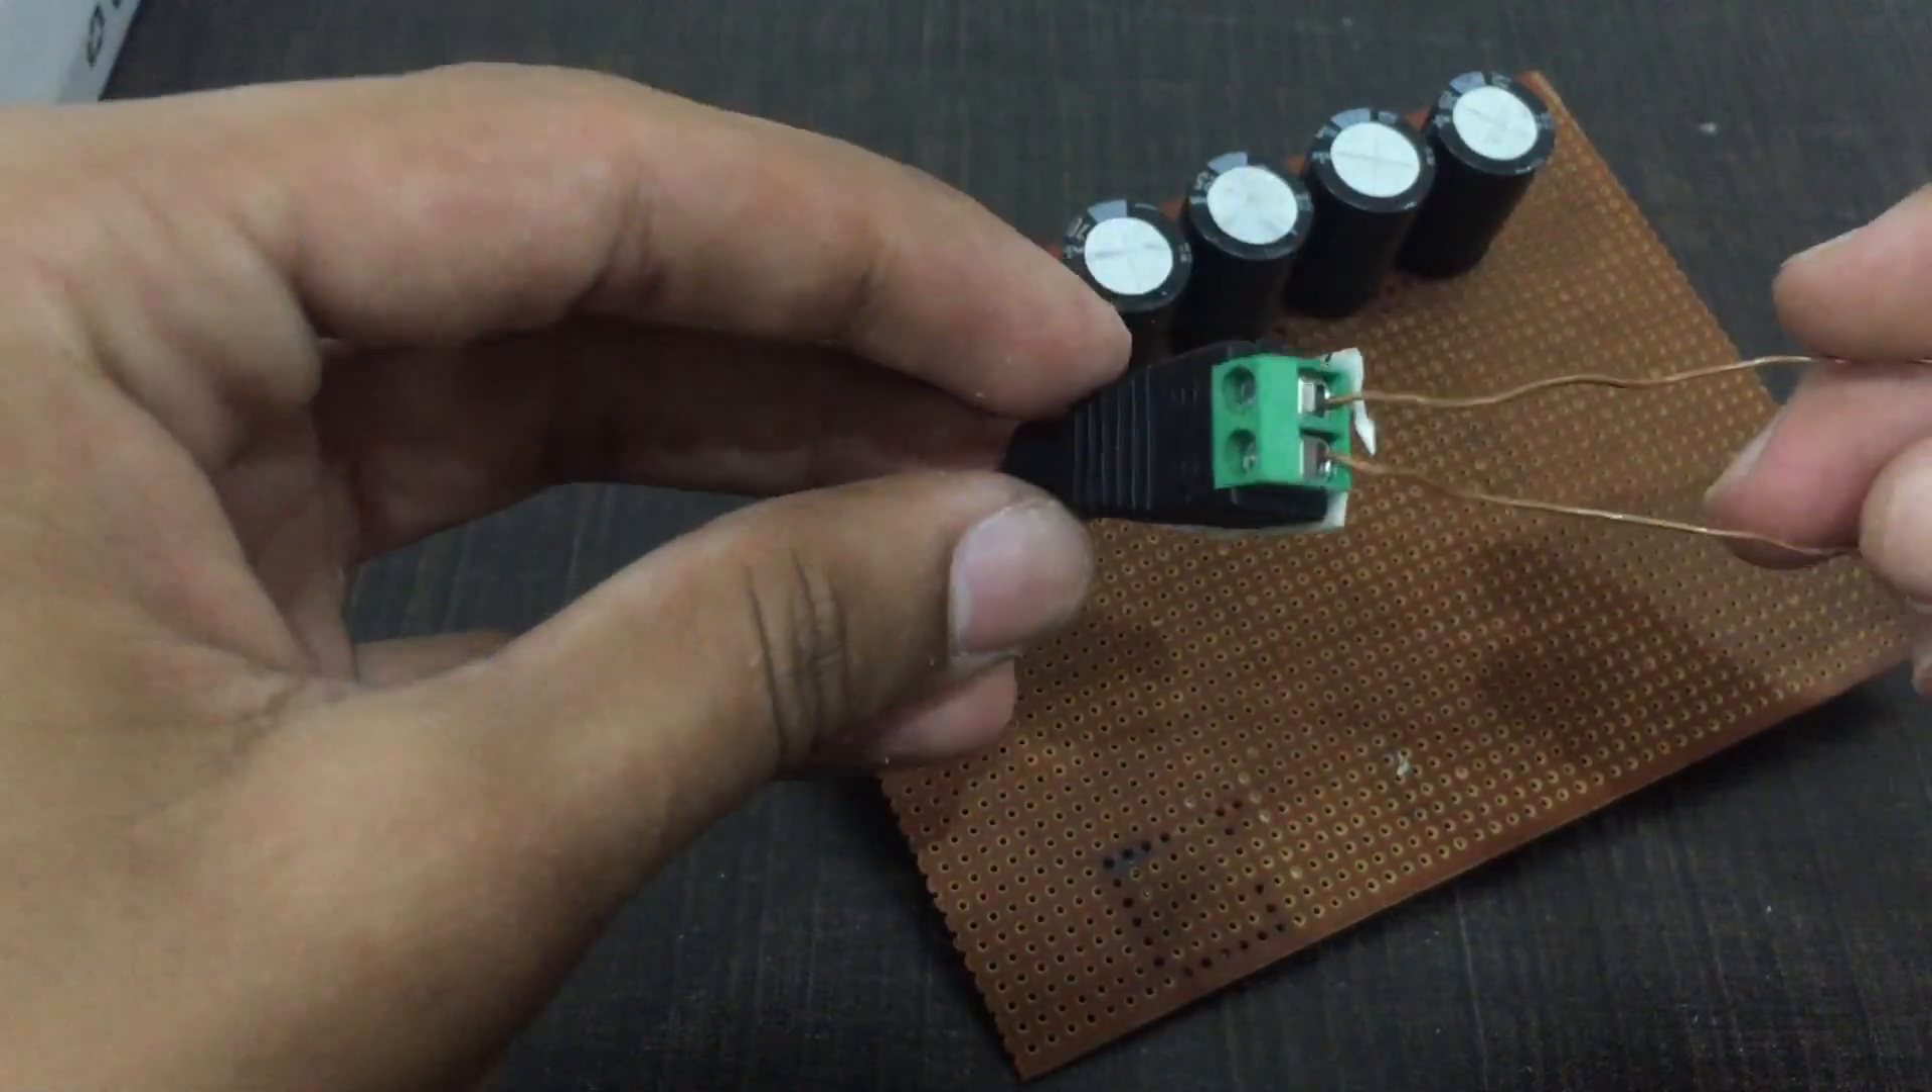I have connected copper wires to the connector, which should slide underneath the perfboard.